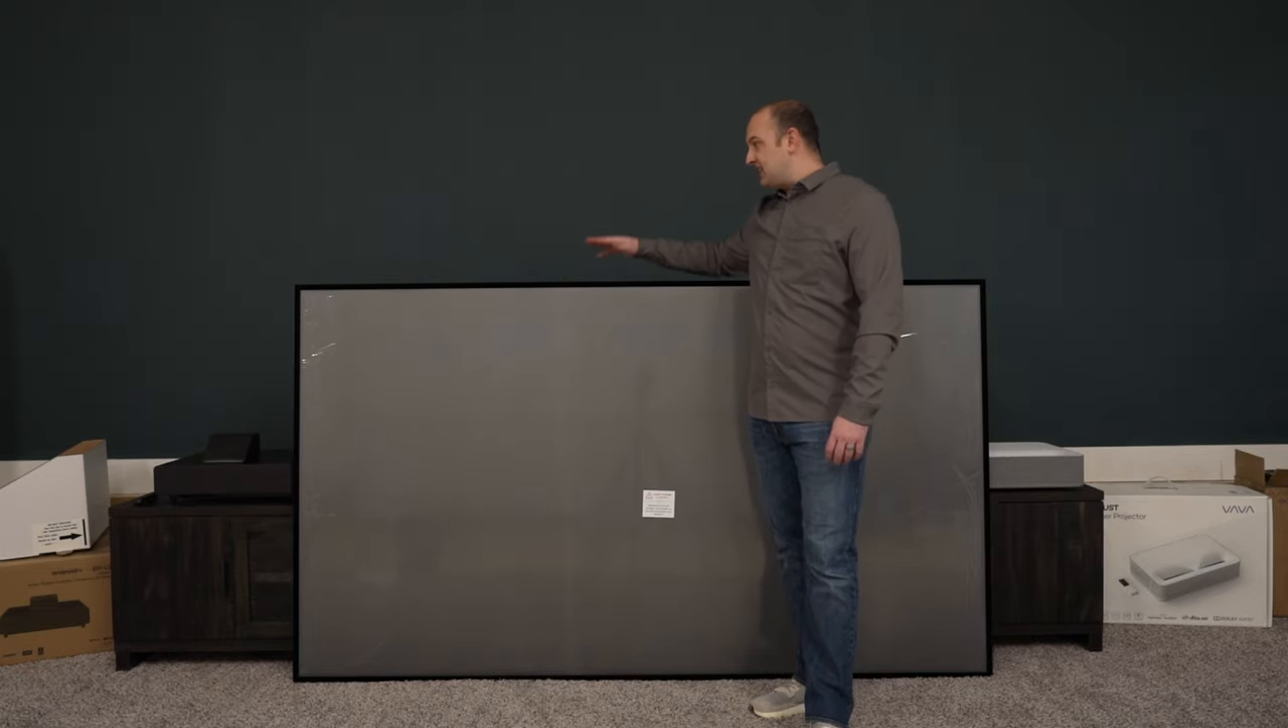We got the bezel all the way around the screen.